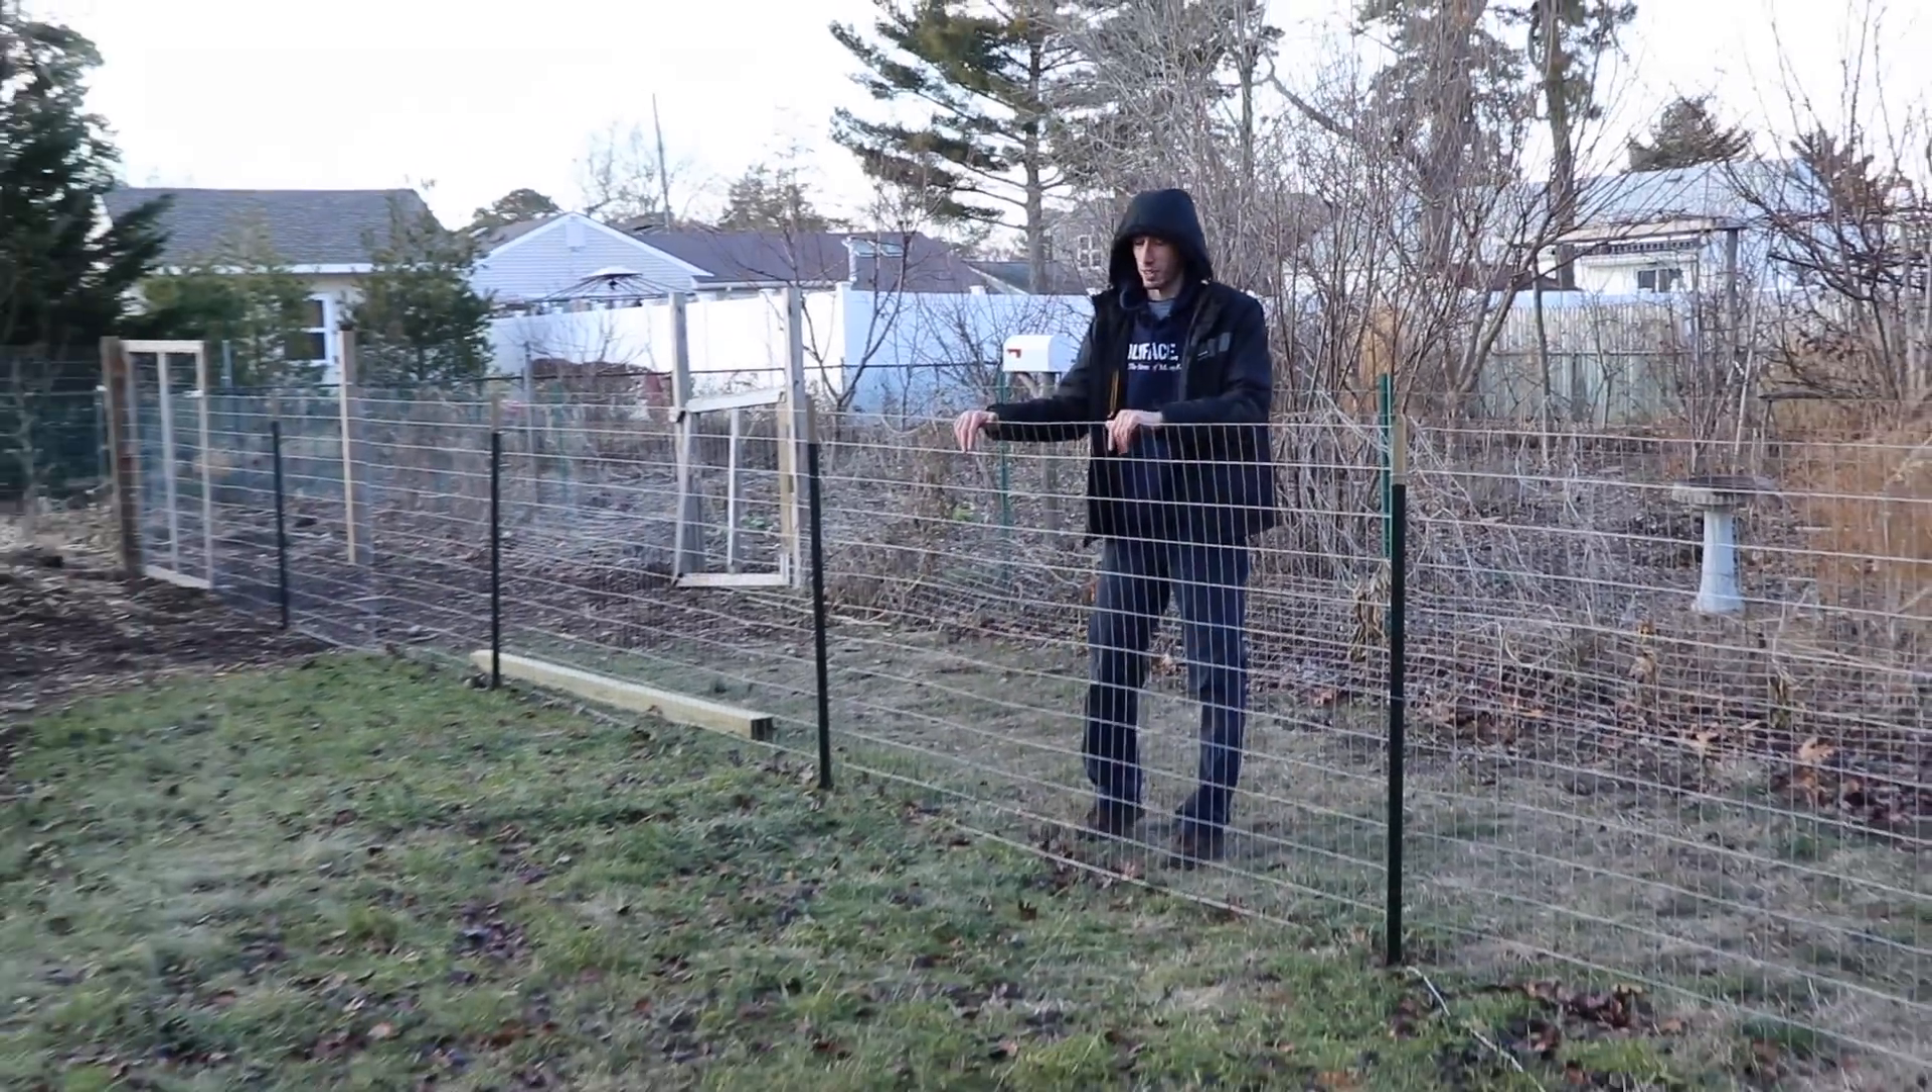It's really getting cold out now that winter's here and I'm happy I got this fence up.